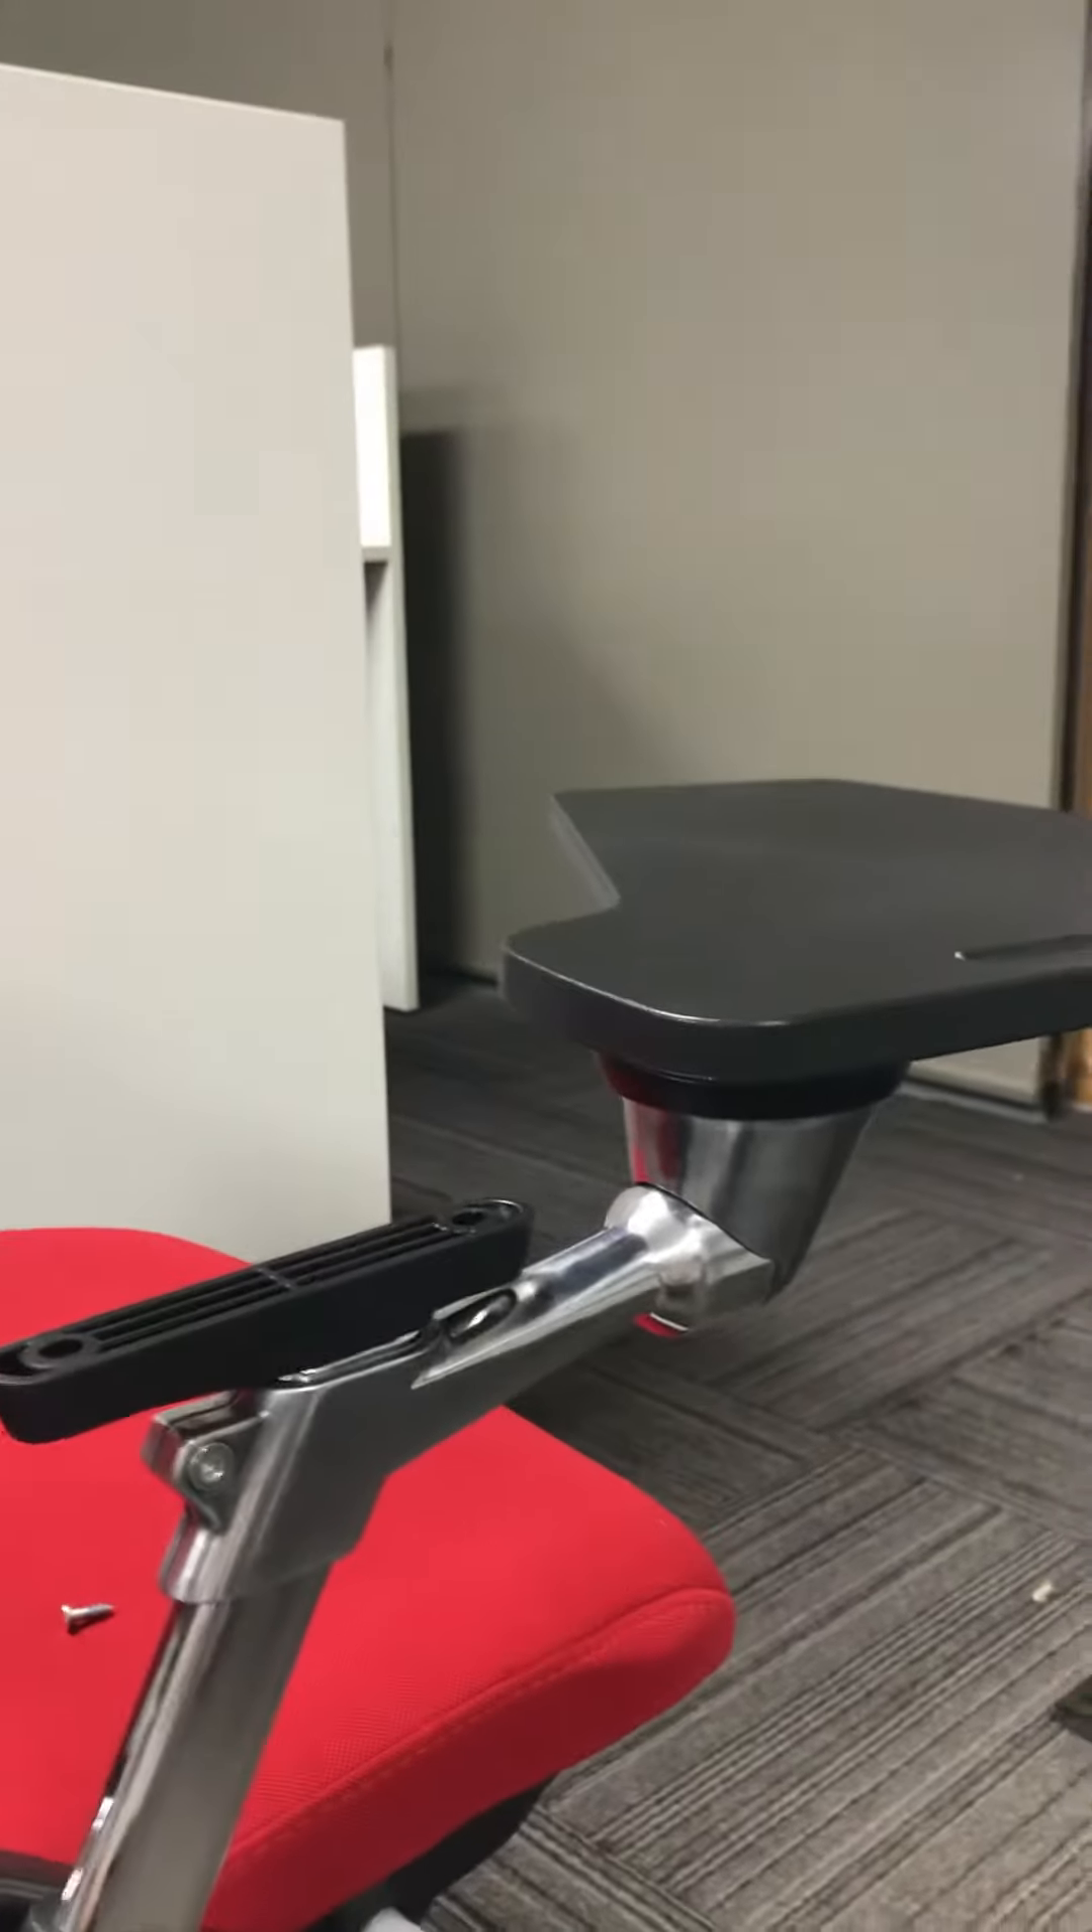The tablet is obviously sitting higher than the arm.